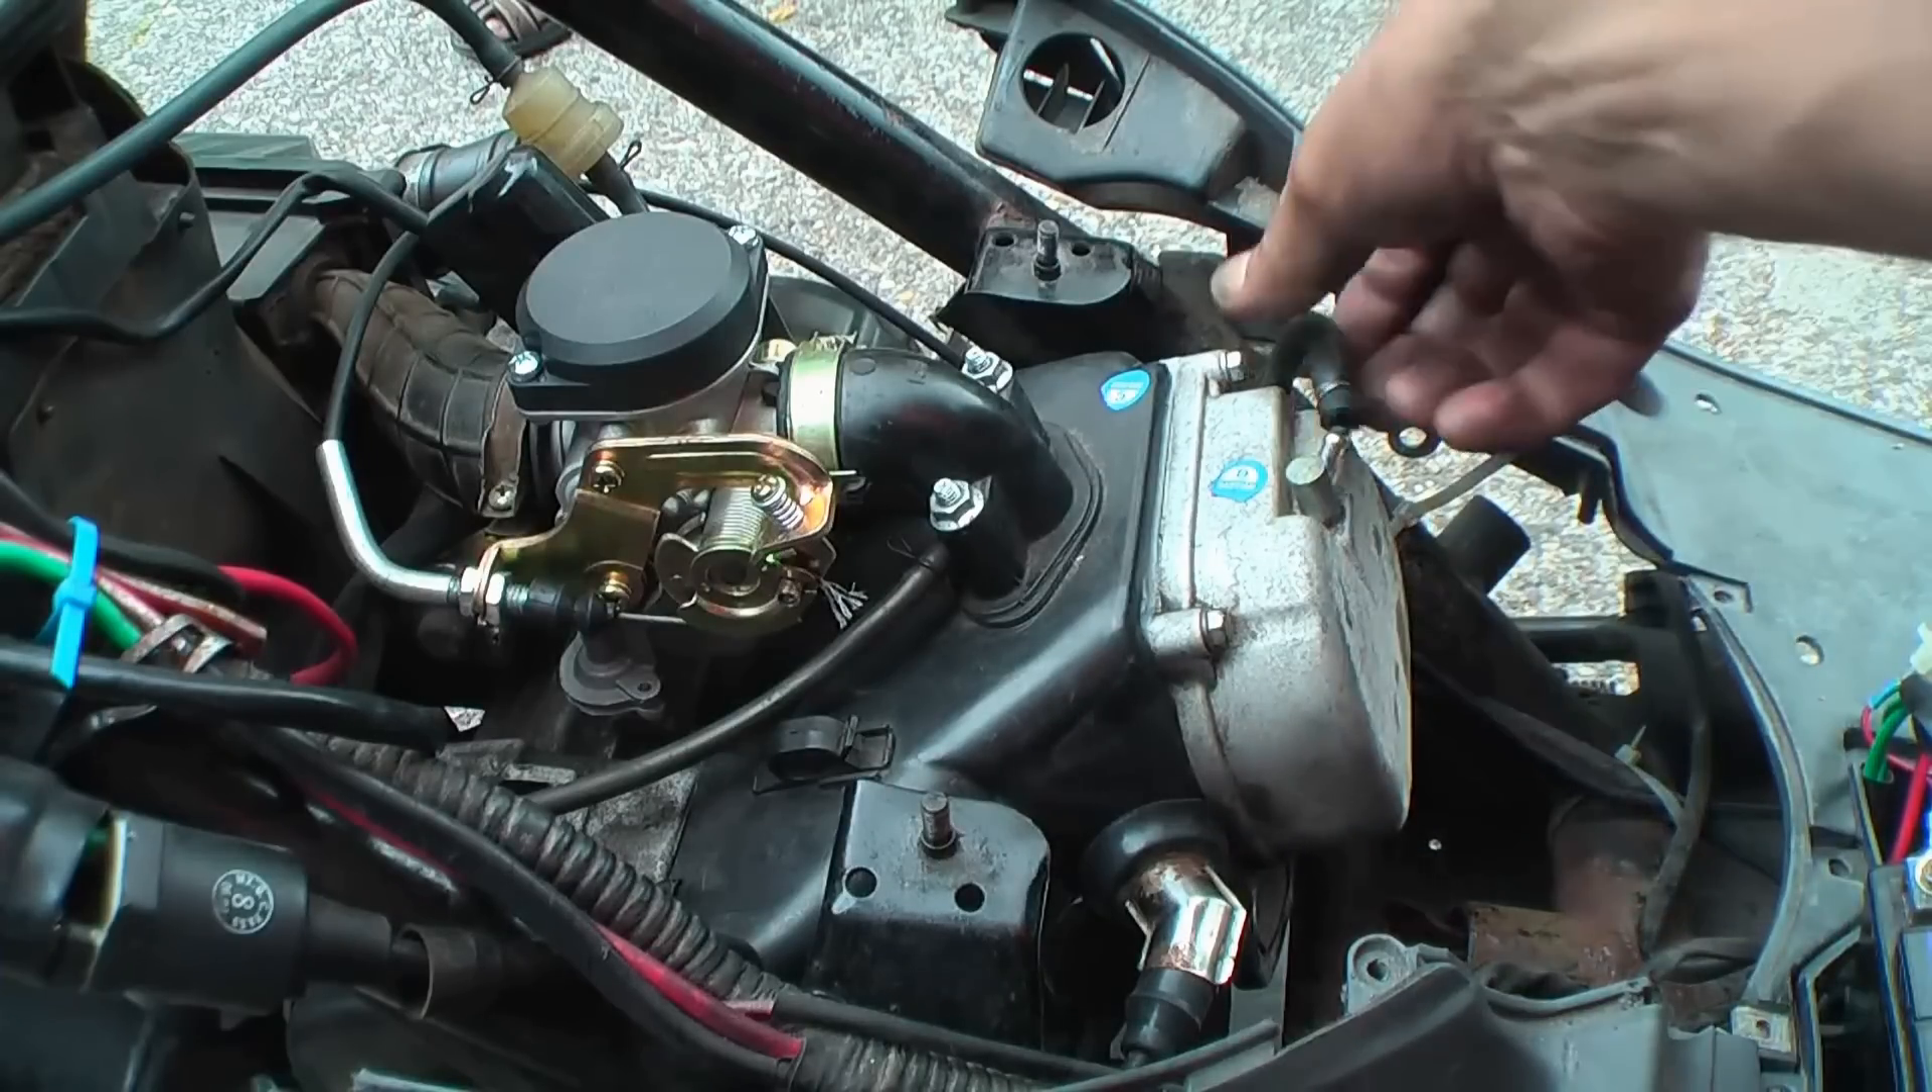So, Vergaser haben wir draufgesetzt. Haben hier alles festgezogen.